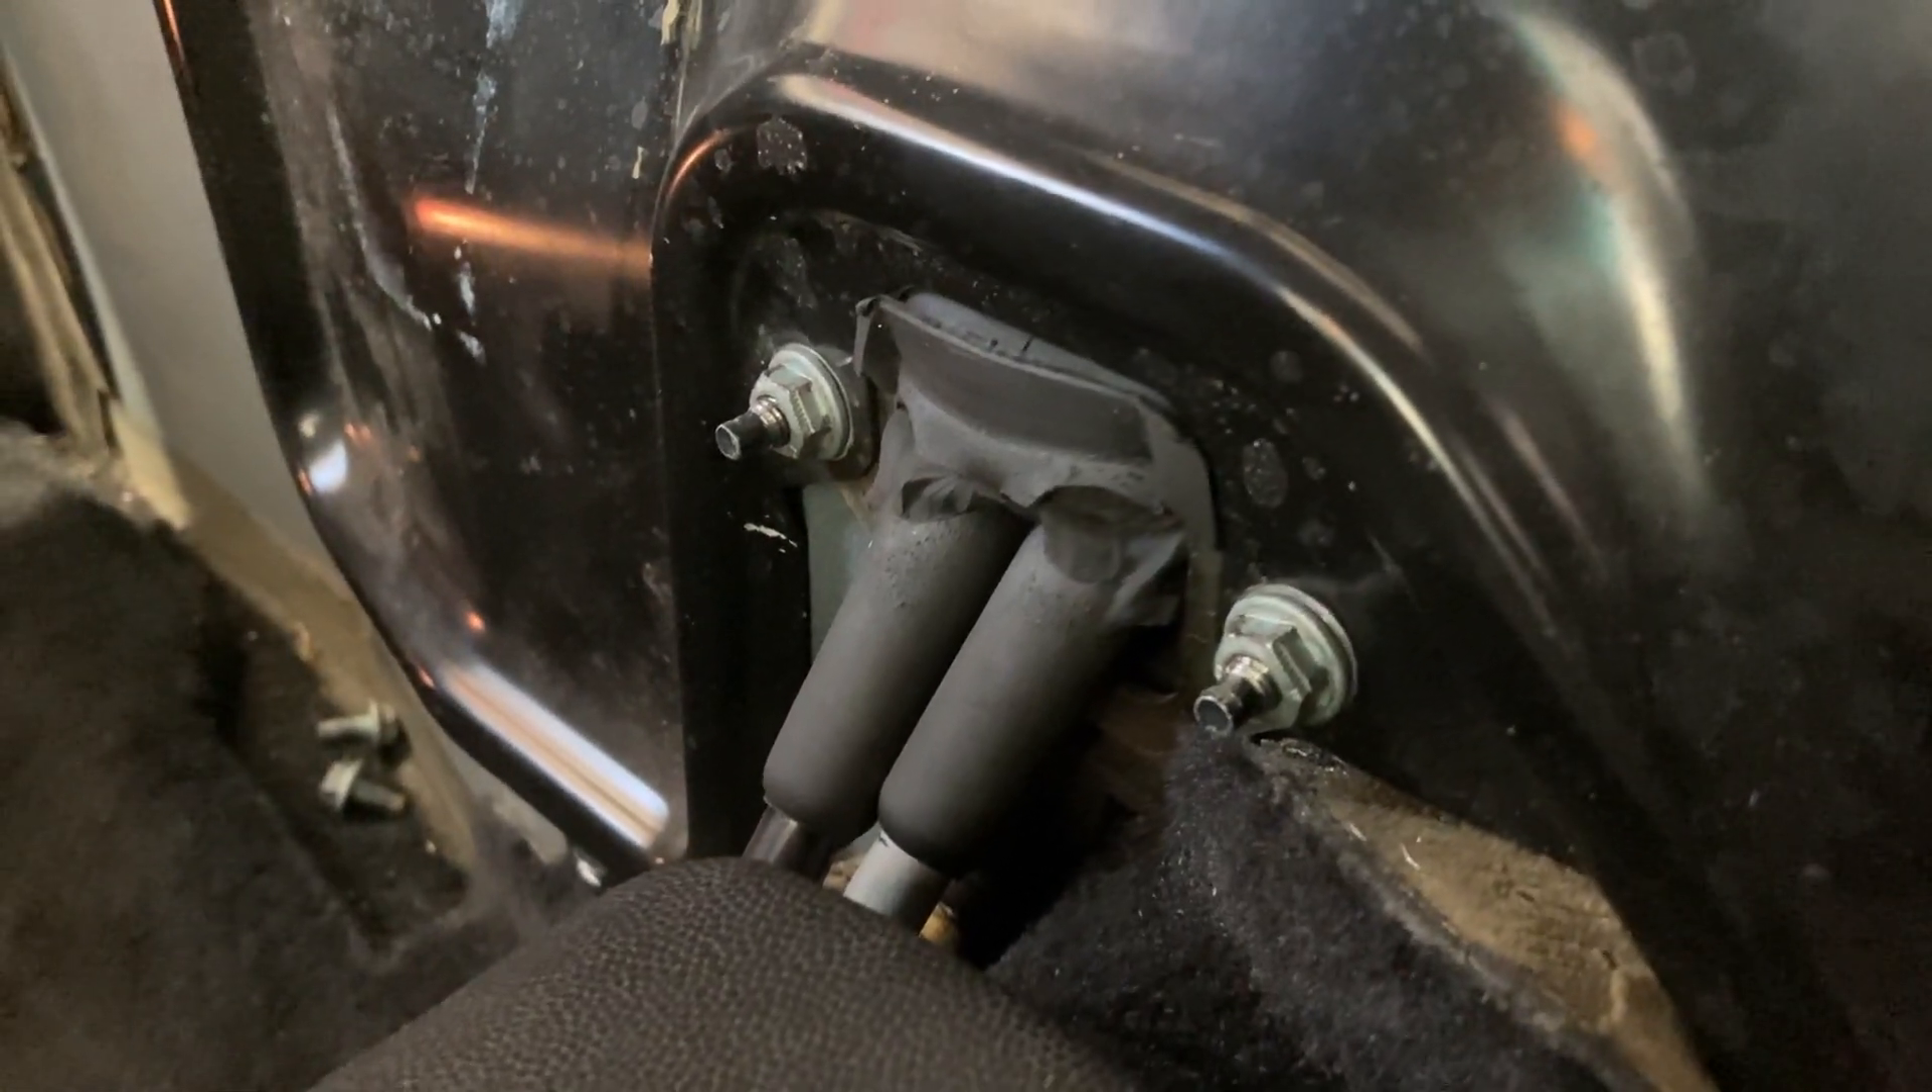Looks like I lied there's also these two M10 nuts to take off and then the panel will come away.